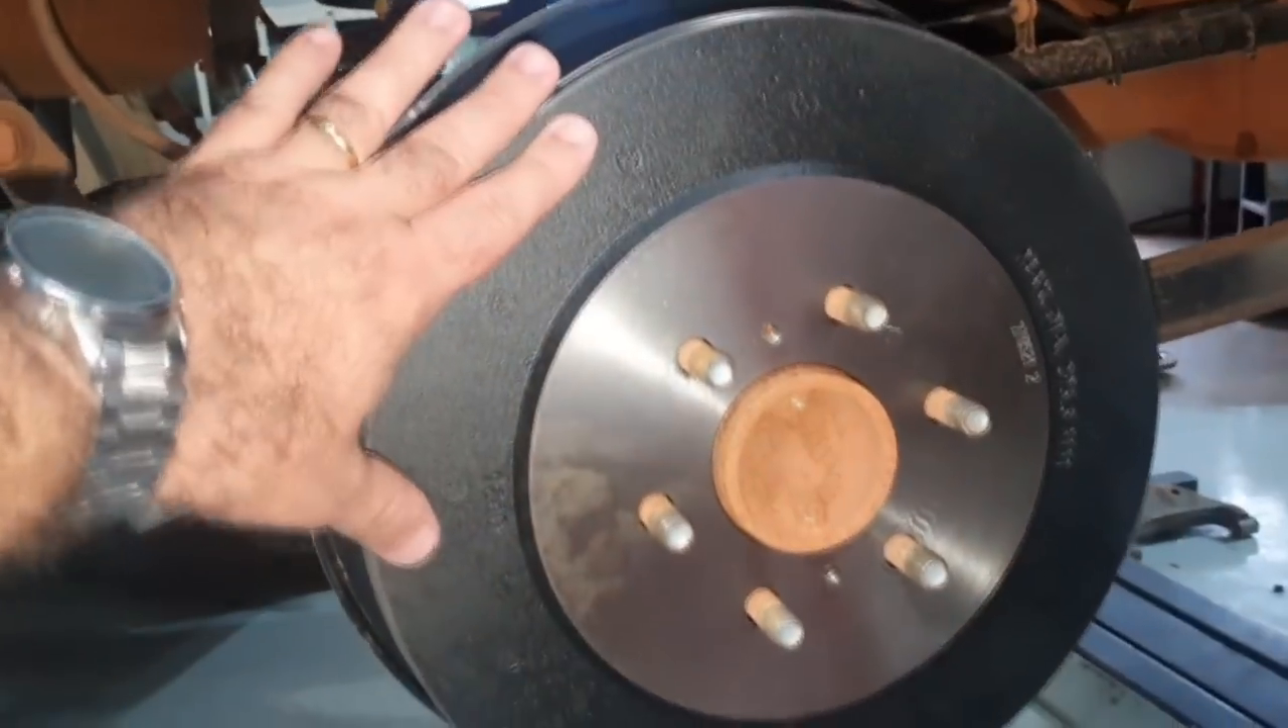Guerreiro, isso aqui, a campana nova está no lugar já, certo?